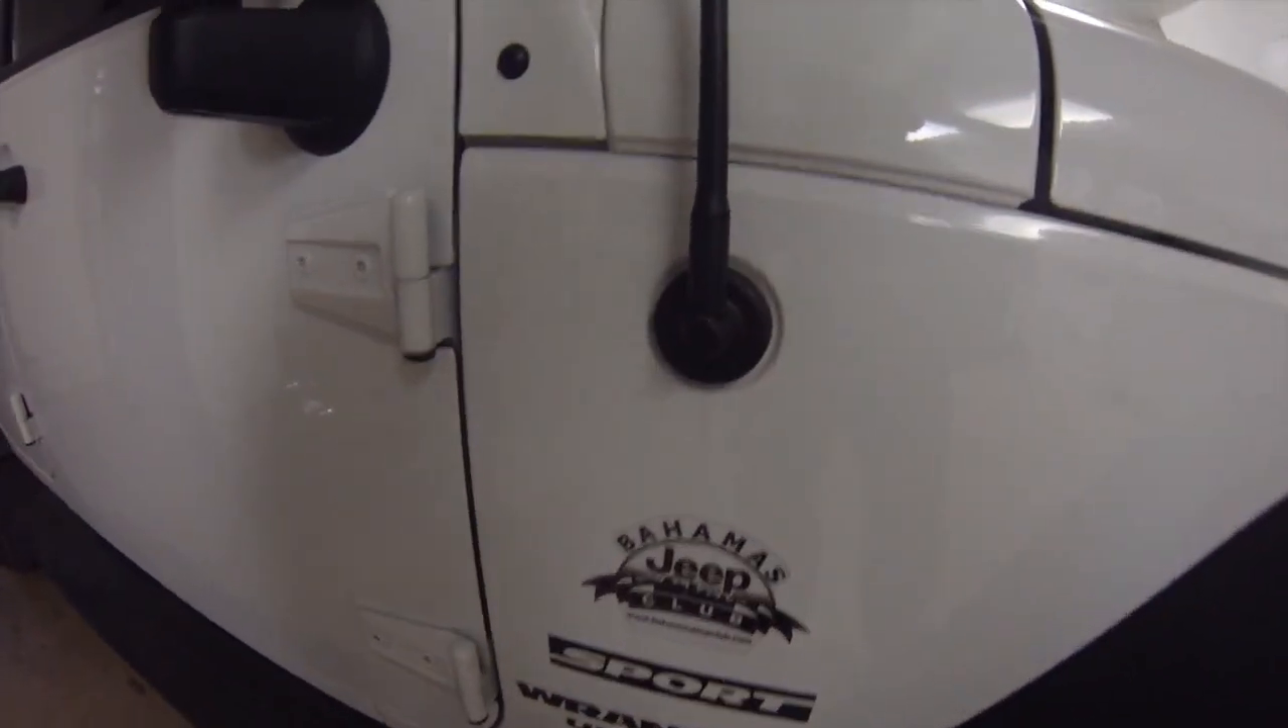All right now we got the new stubby antenna in place.